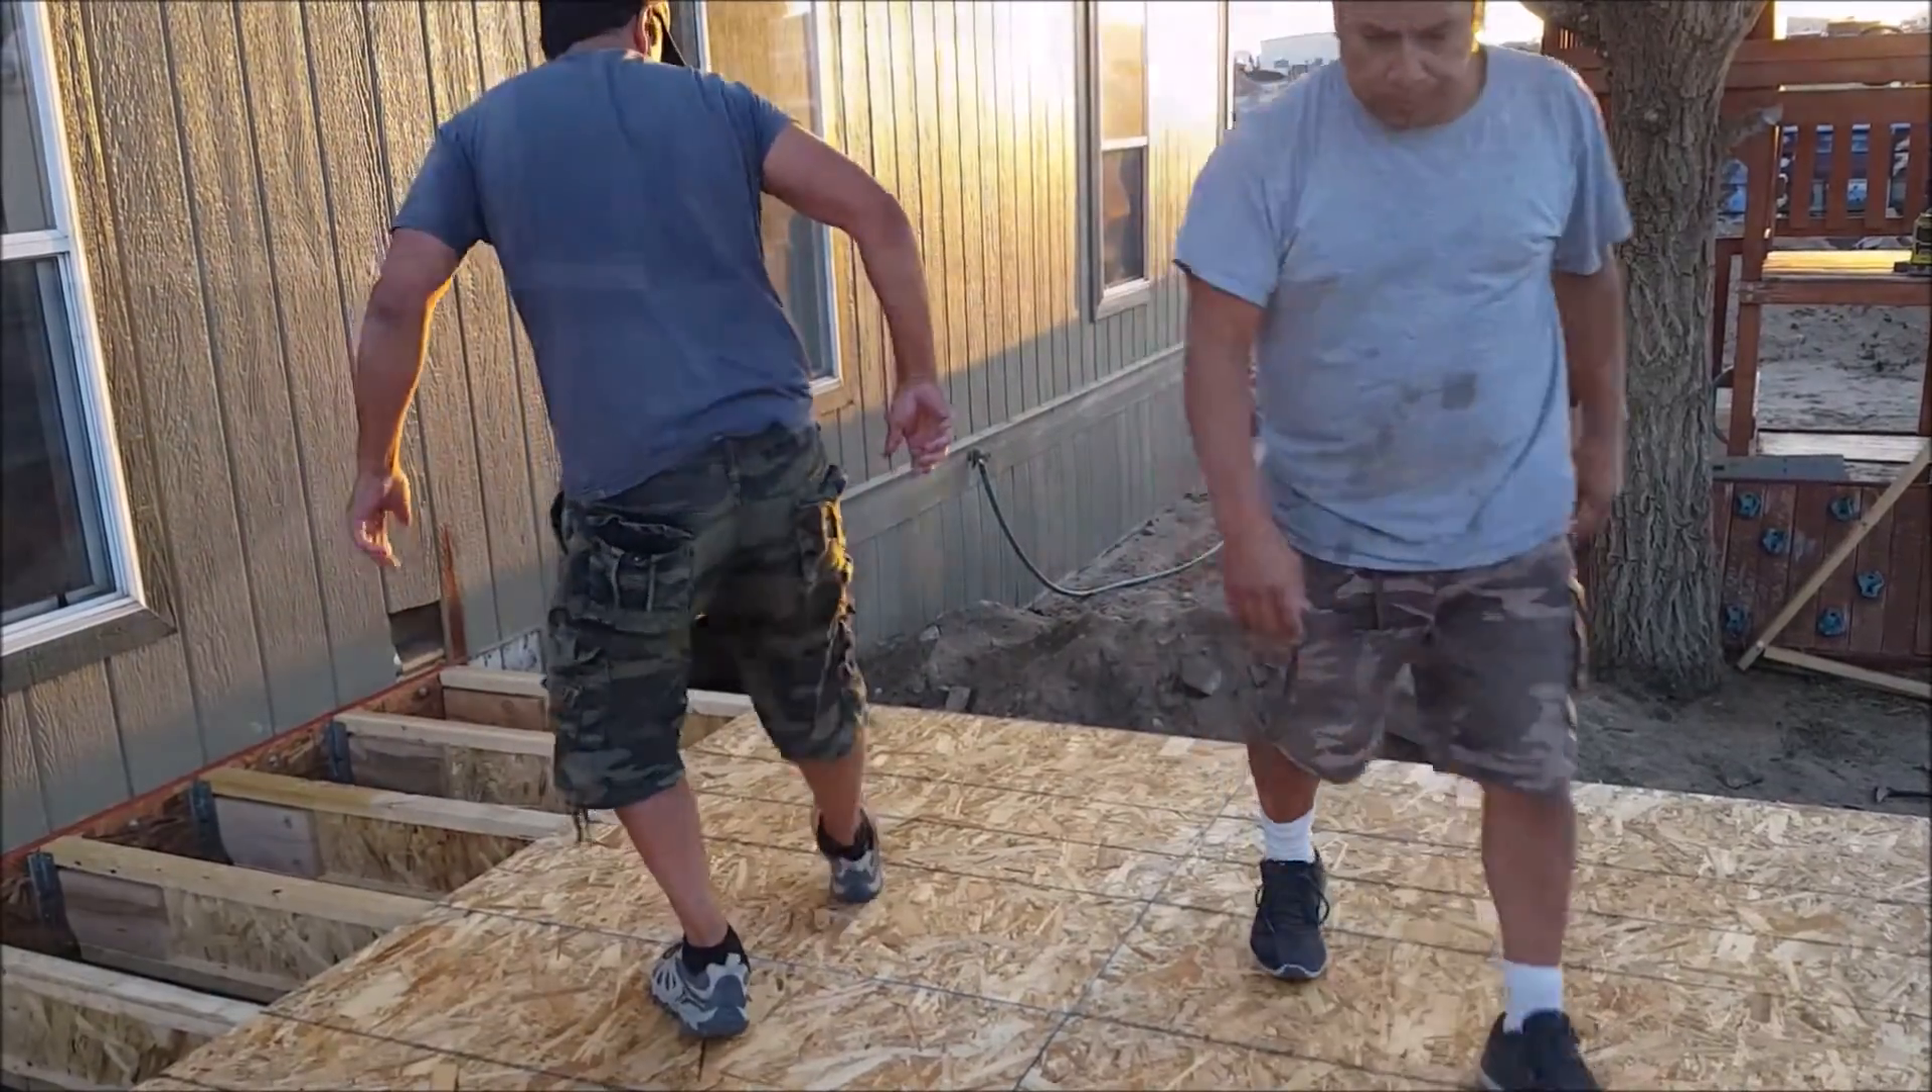So at this point, I'm pretty close to being done with the subfloor installation. I just got one more row left.